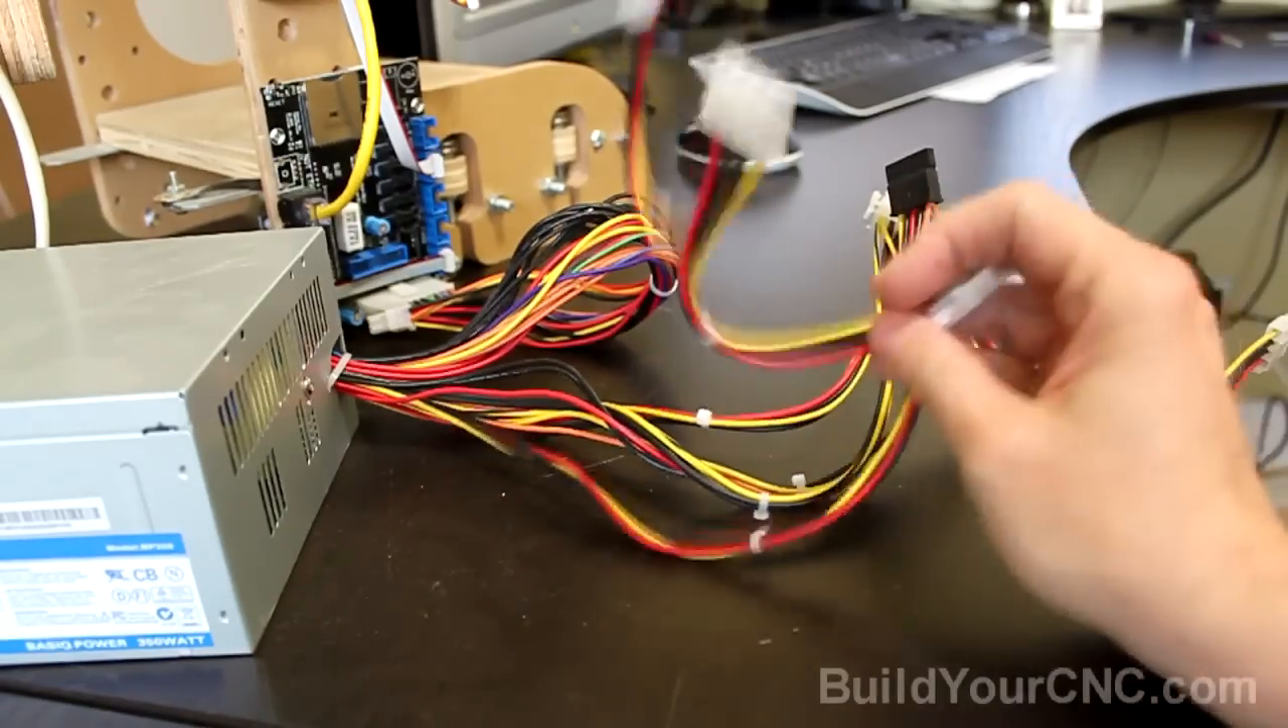There's a lot of wires that are just, you know, kind of hanging around.